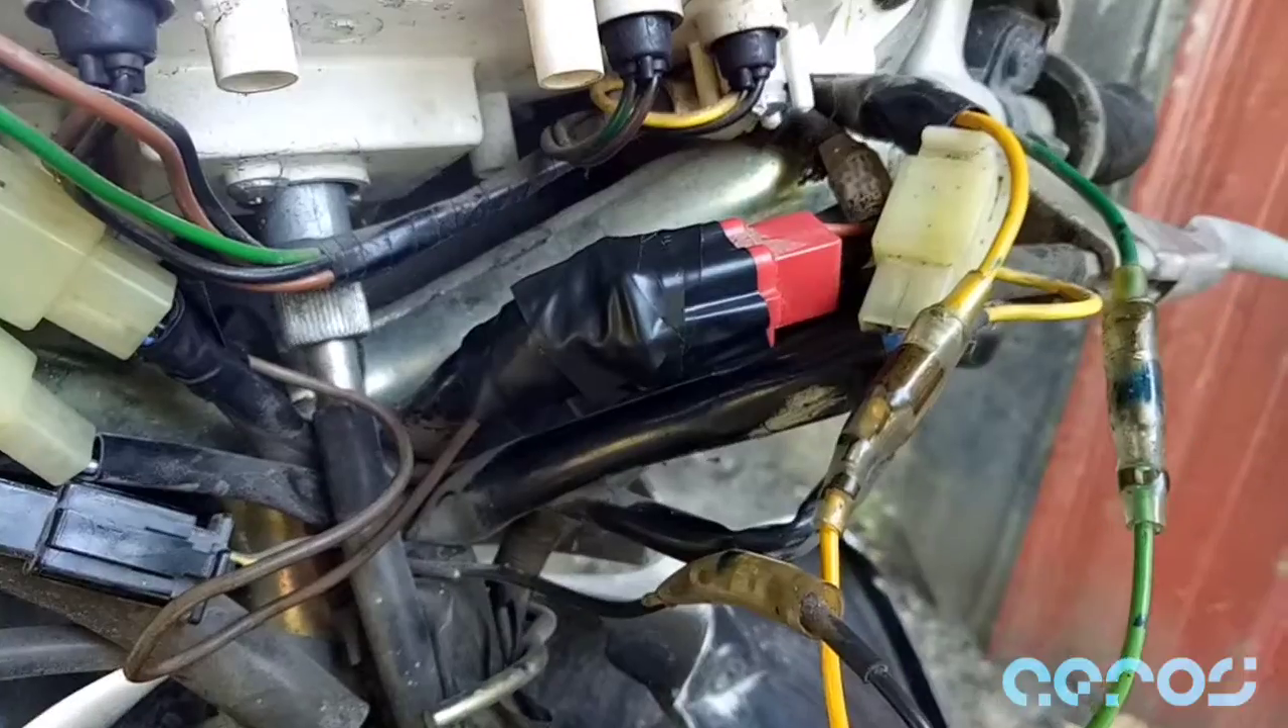Okay guys, nalagyan na natin ng electrical tape itong socket.